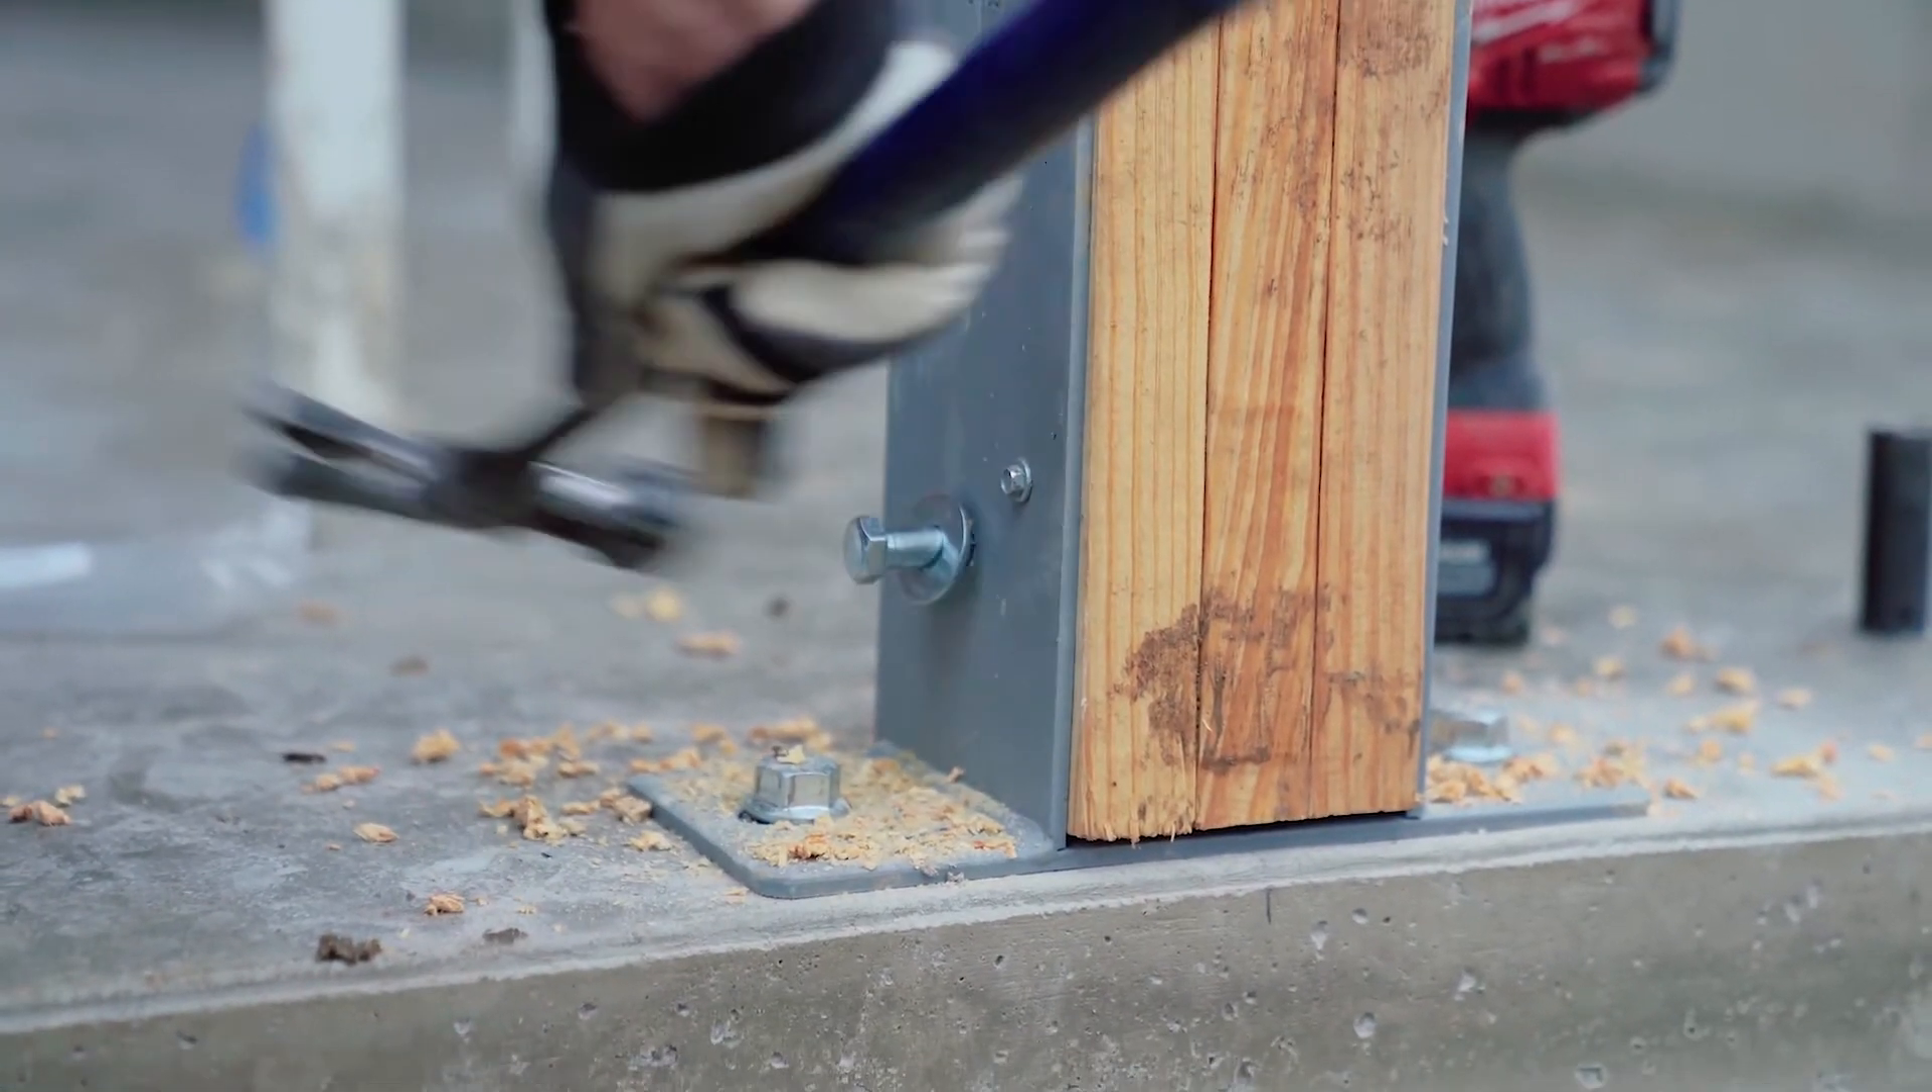I've got my half-inch washer on there as well. It goes on the bolt head side.